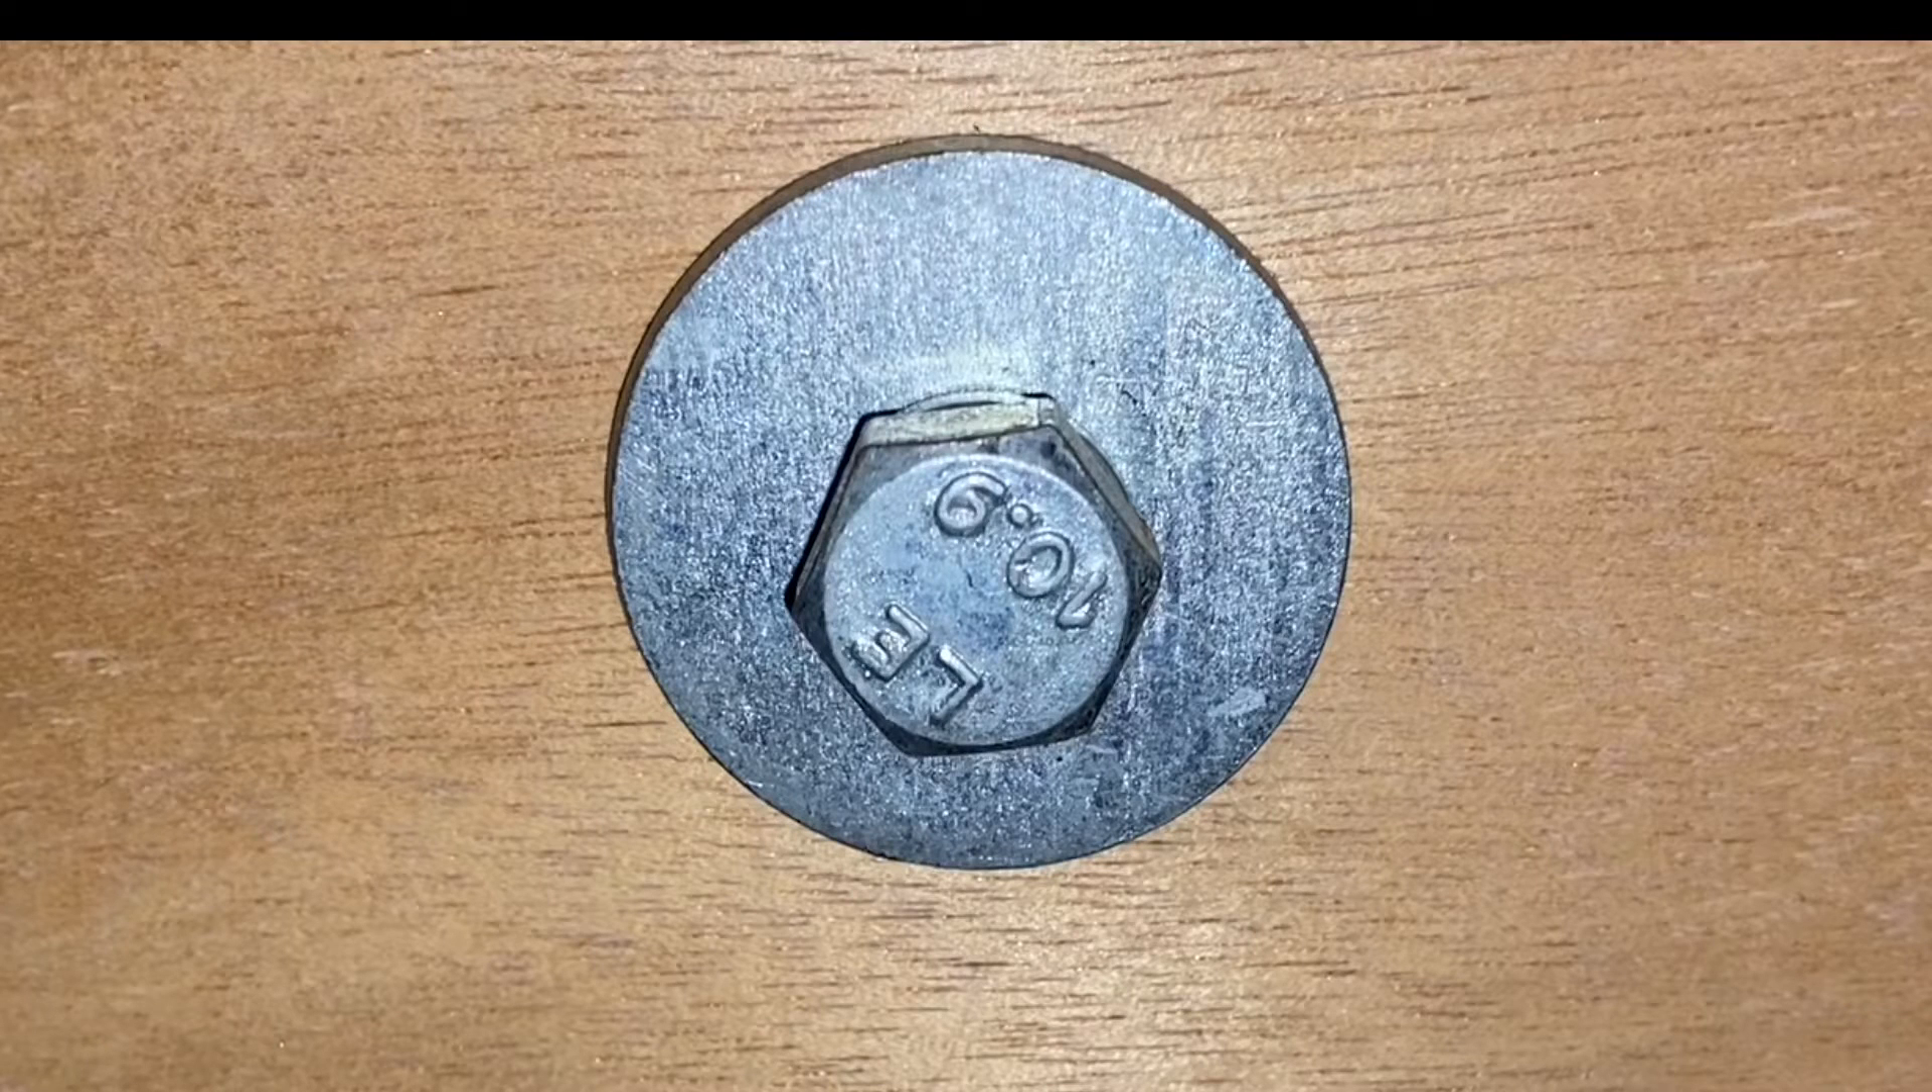I used fender washers as much as possible on the bottom side of all these bolts.